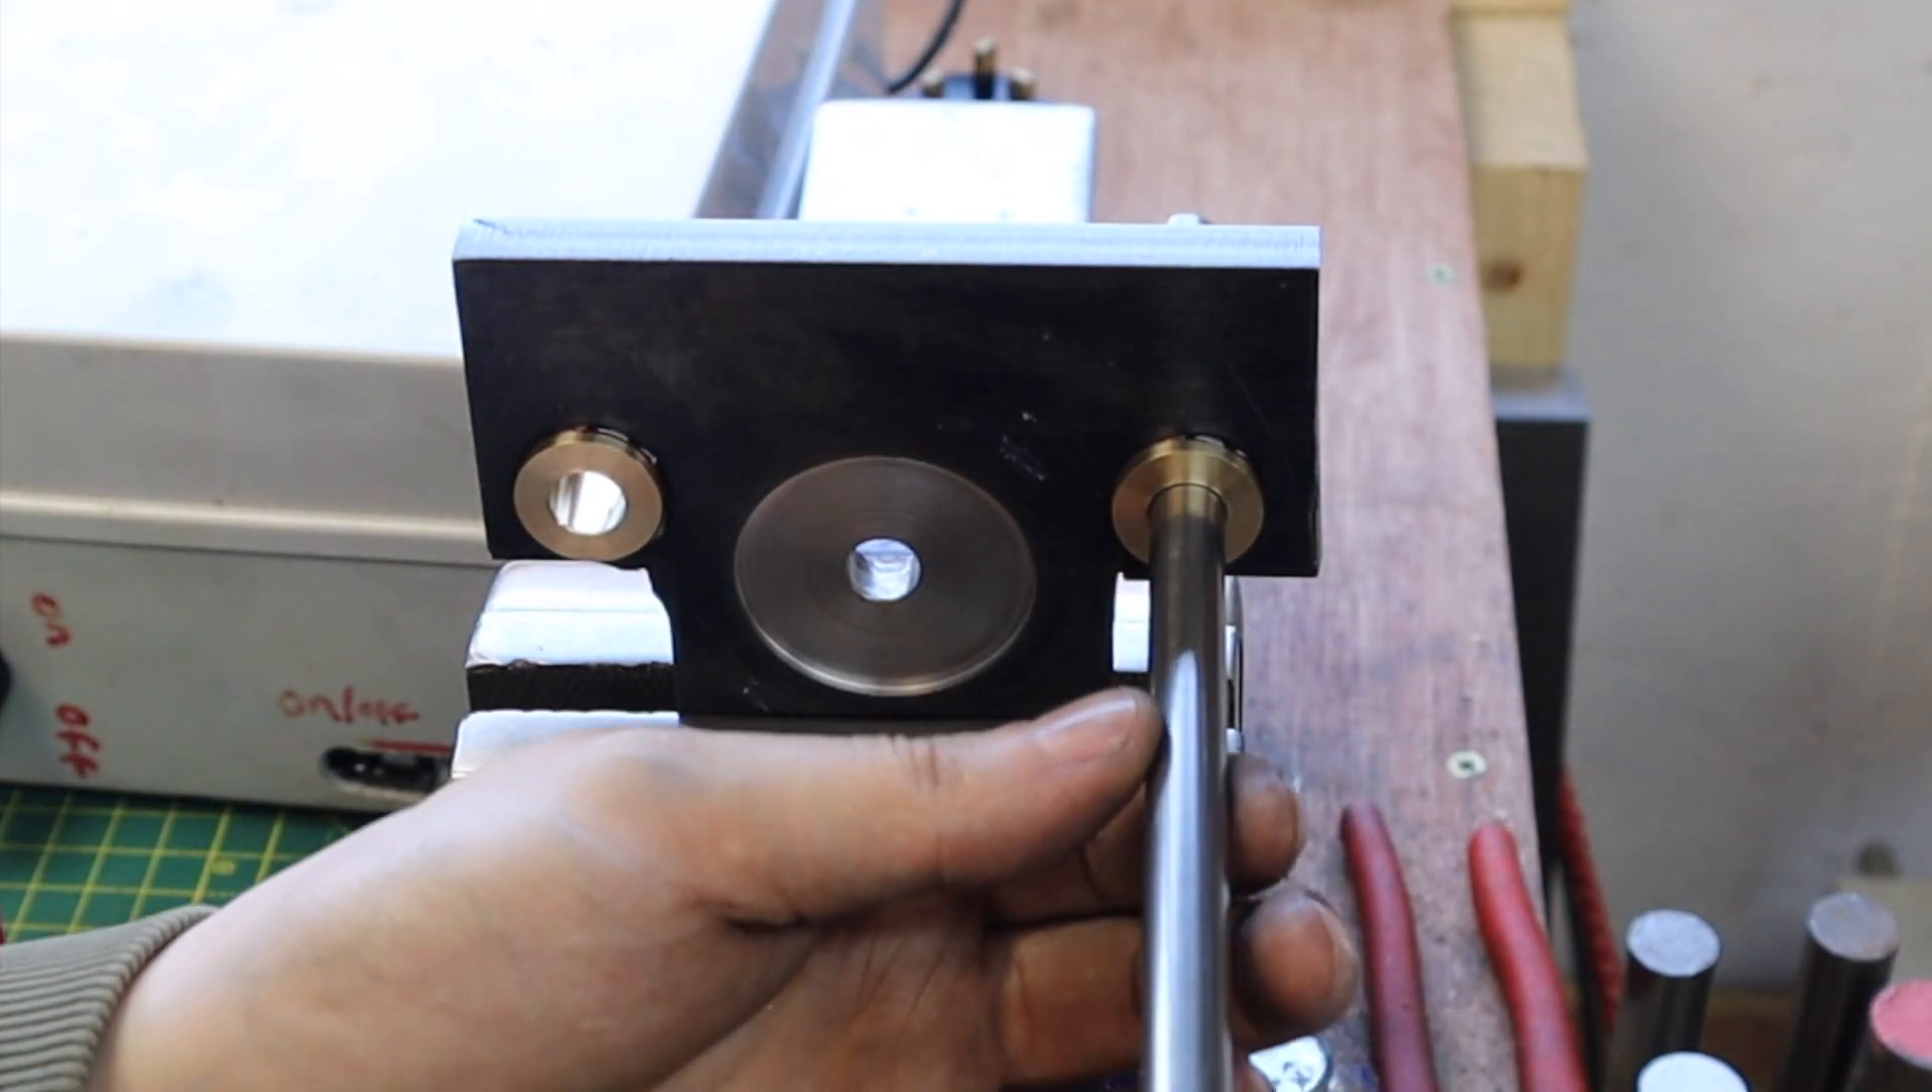So once that was all cured off we could then just test fit our shafts through these just to see how they fit and would you look at that a 10 millimeter shaft fits nicely into the 10 millimeter hole.